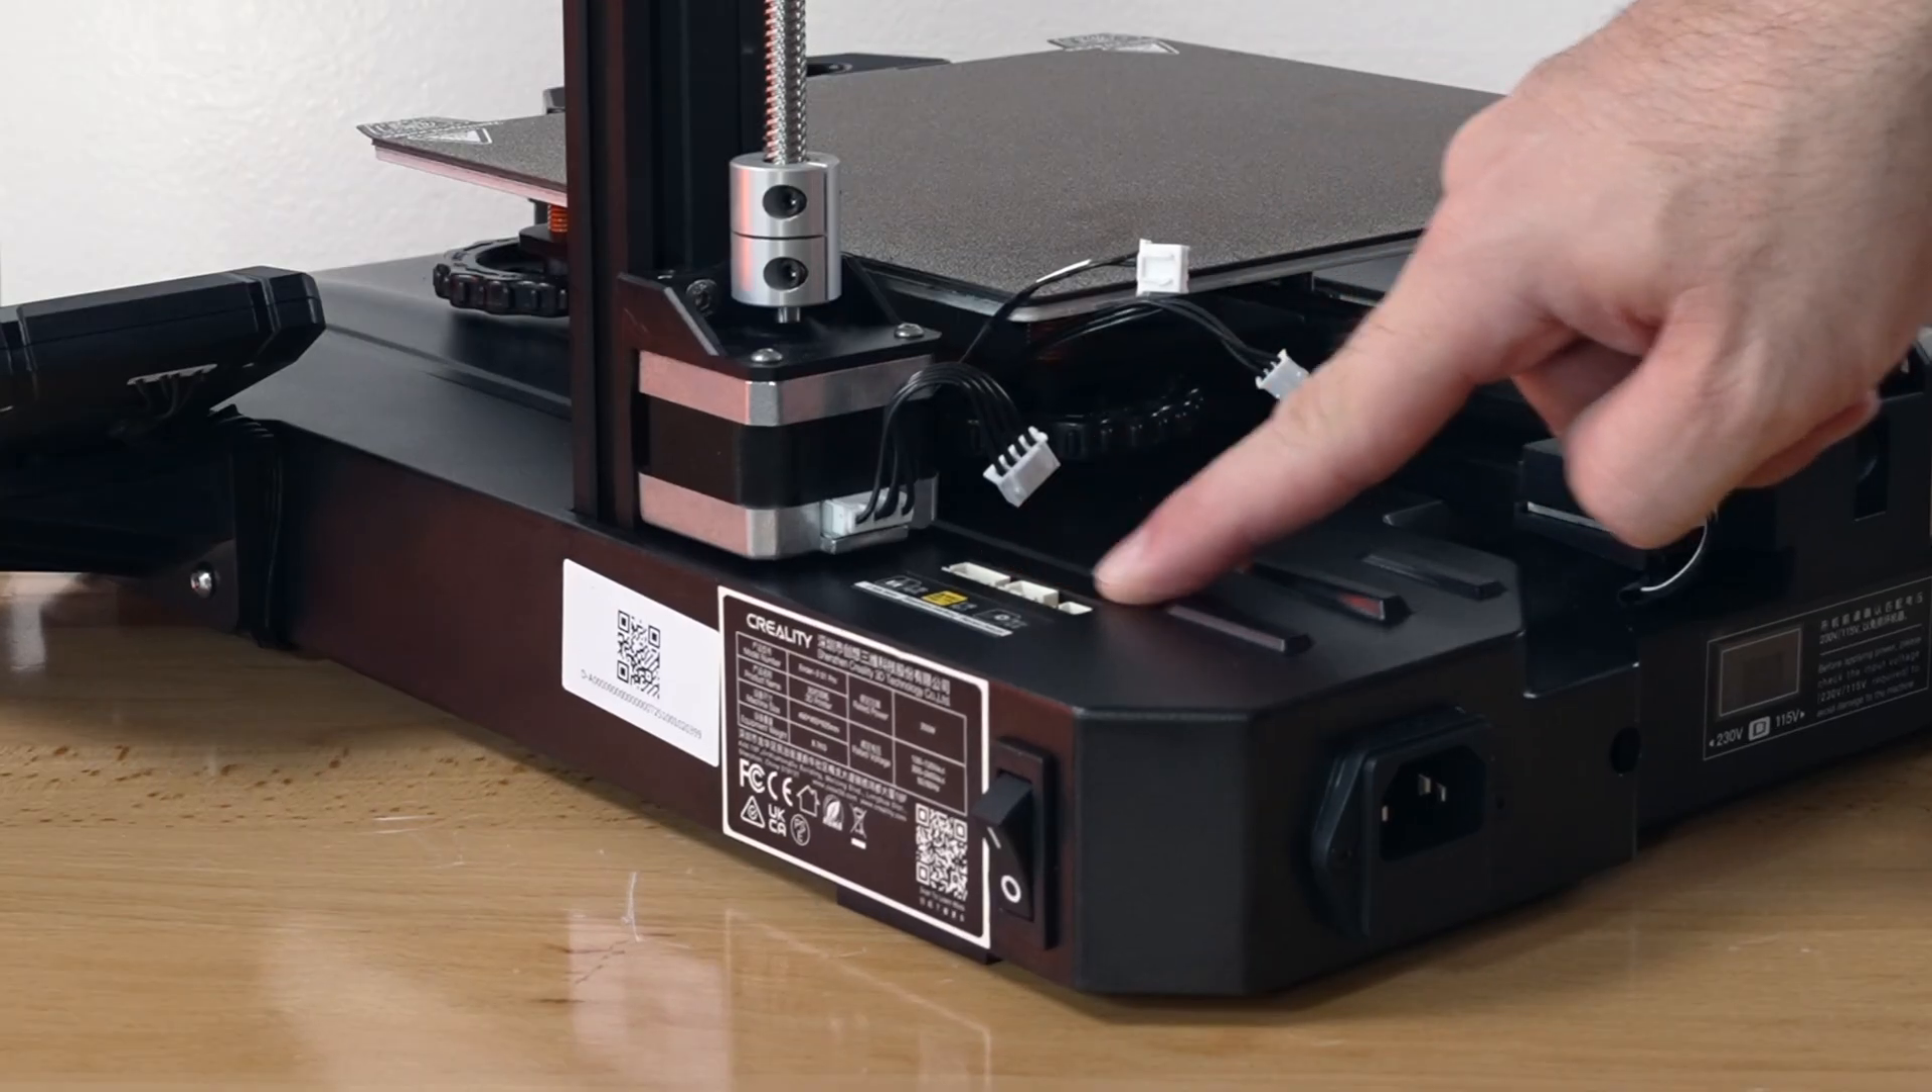So so if we come down we can see that we got a few wires here that we need to plug in.